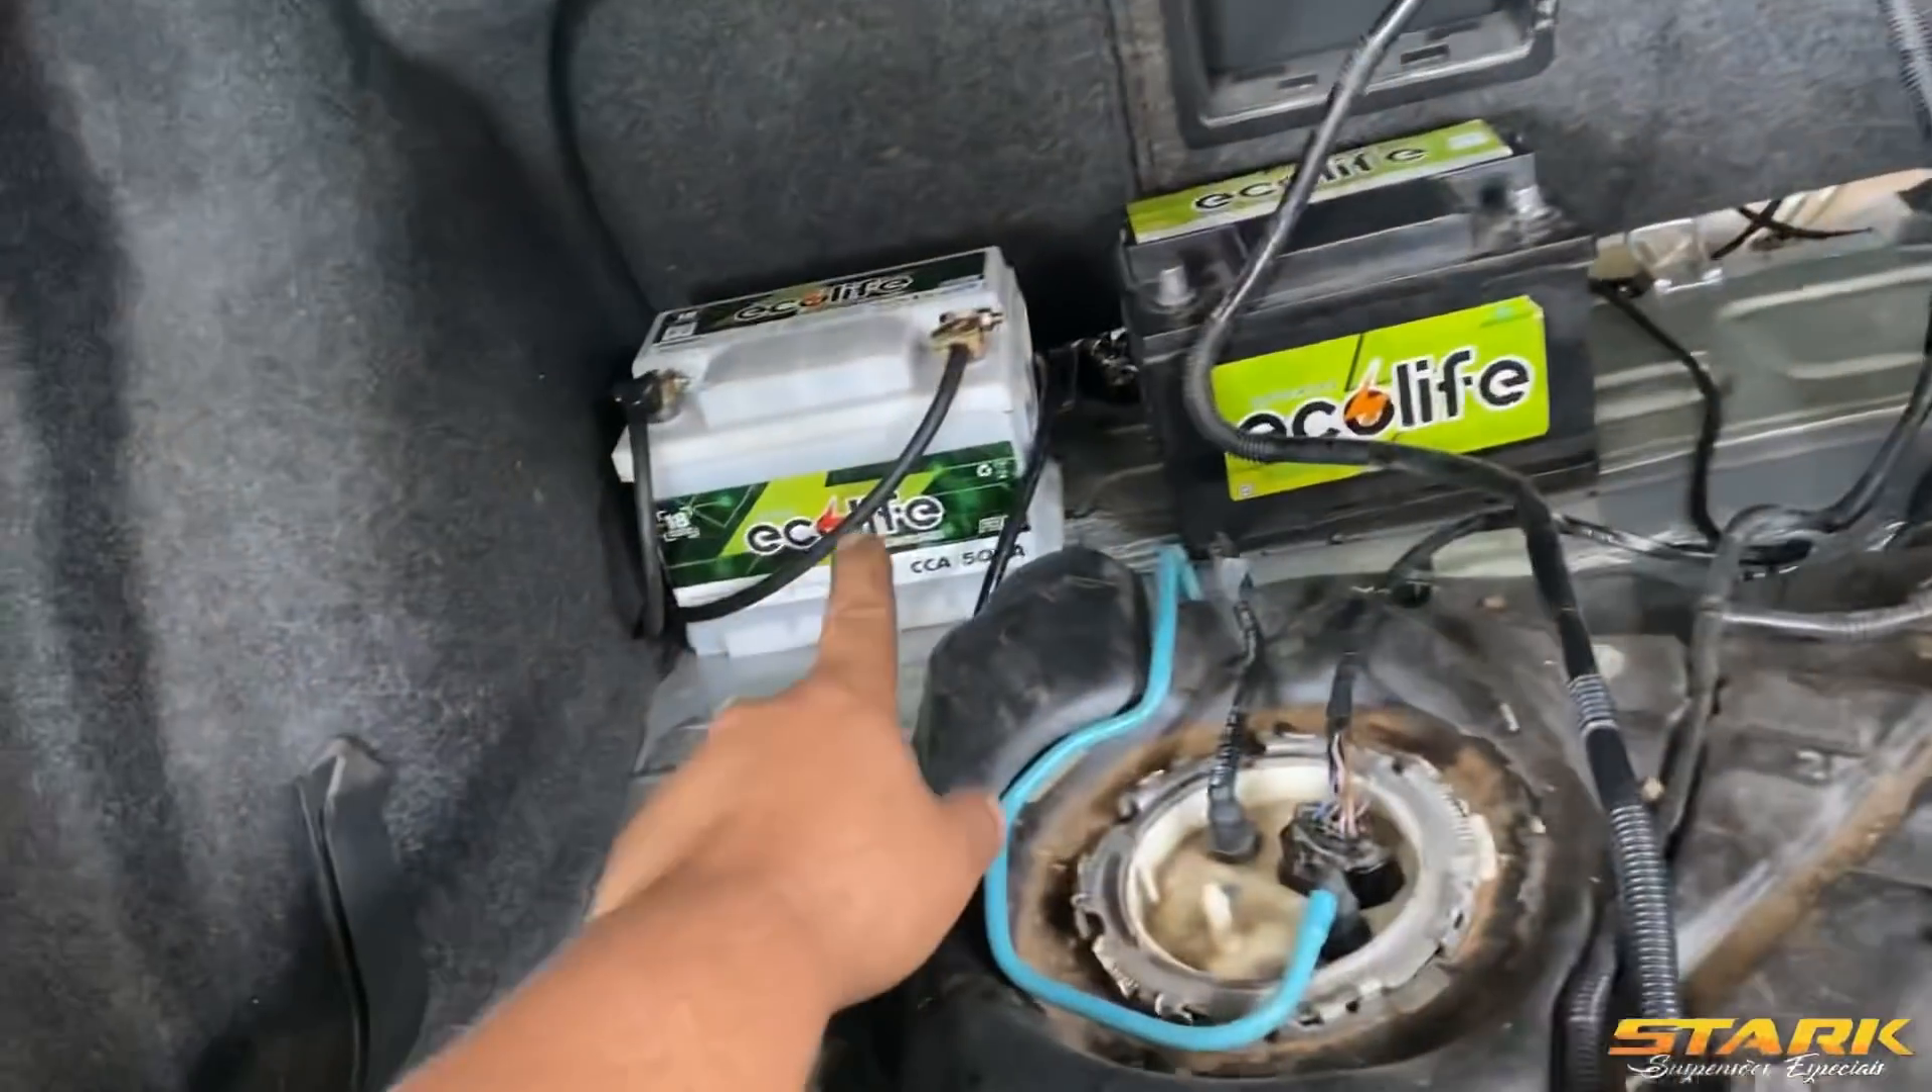A bateria já tá aqui. Bonitinho, vou só fixar ela.